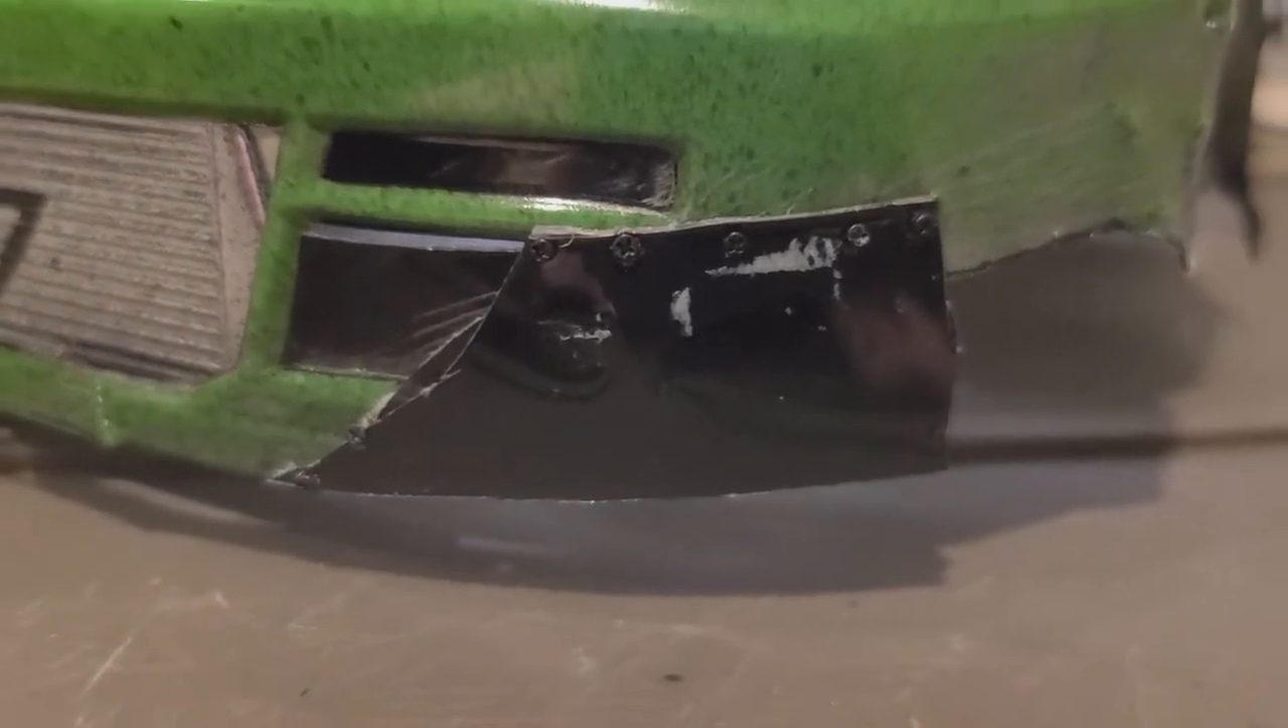Alright, so I have went ahead and fixed this front kind of beat up piece of Lexan on there that I've got.